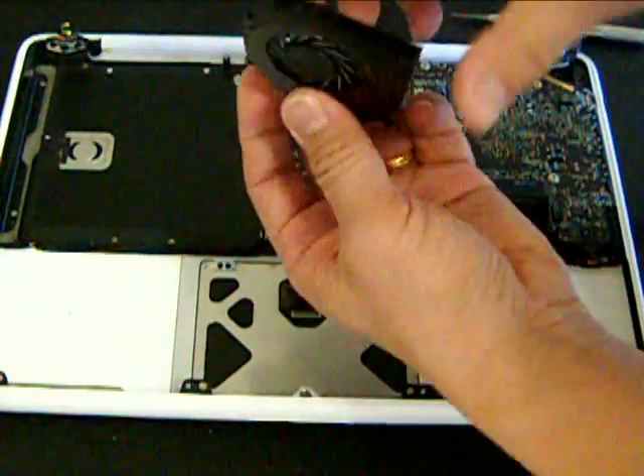So I just removed the fan.